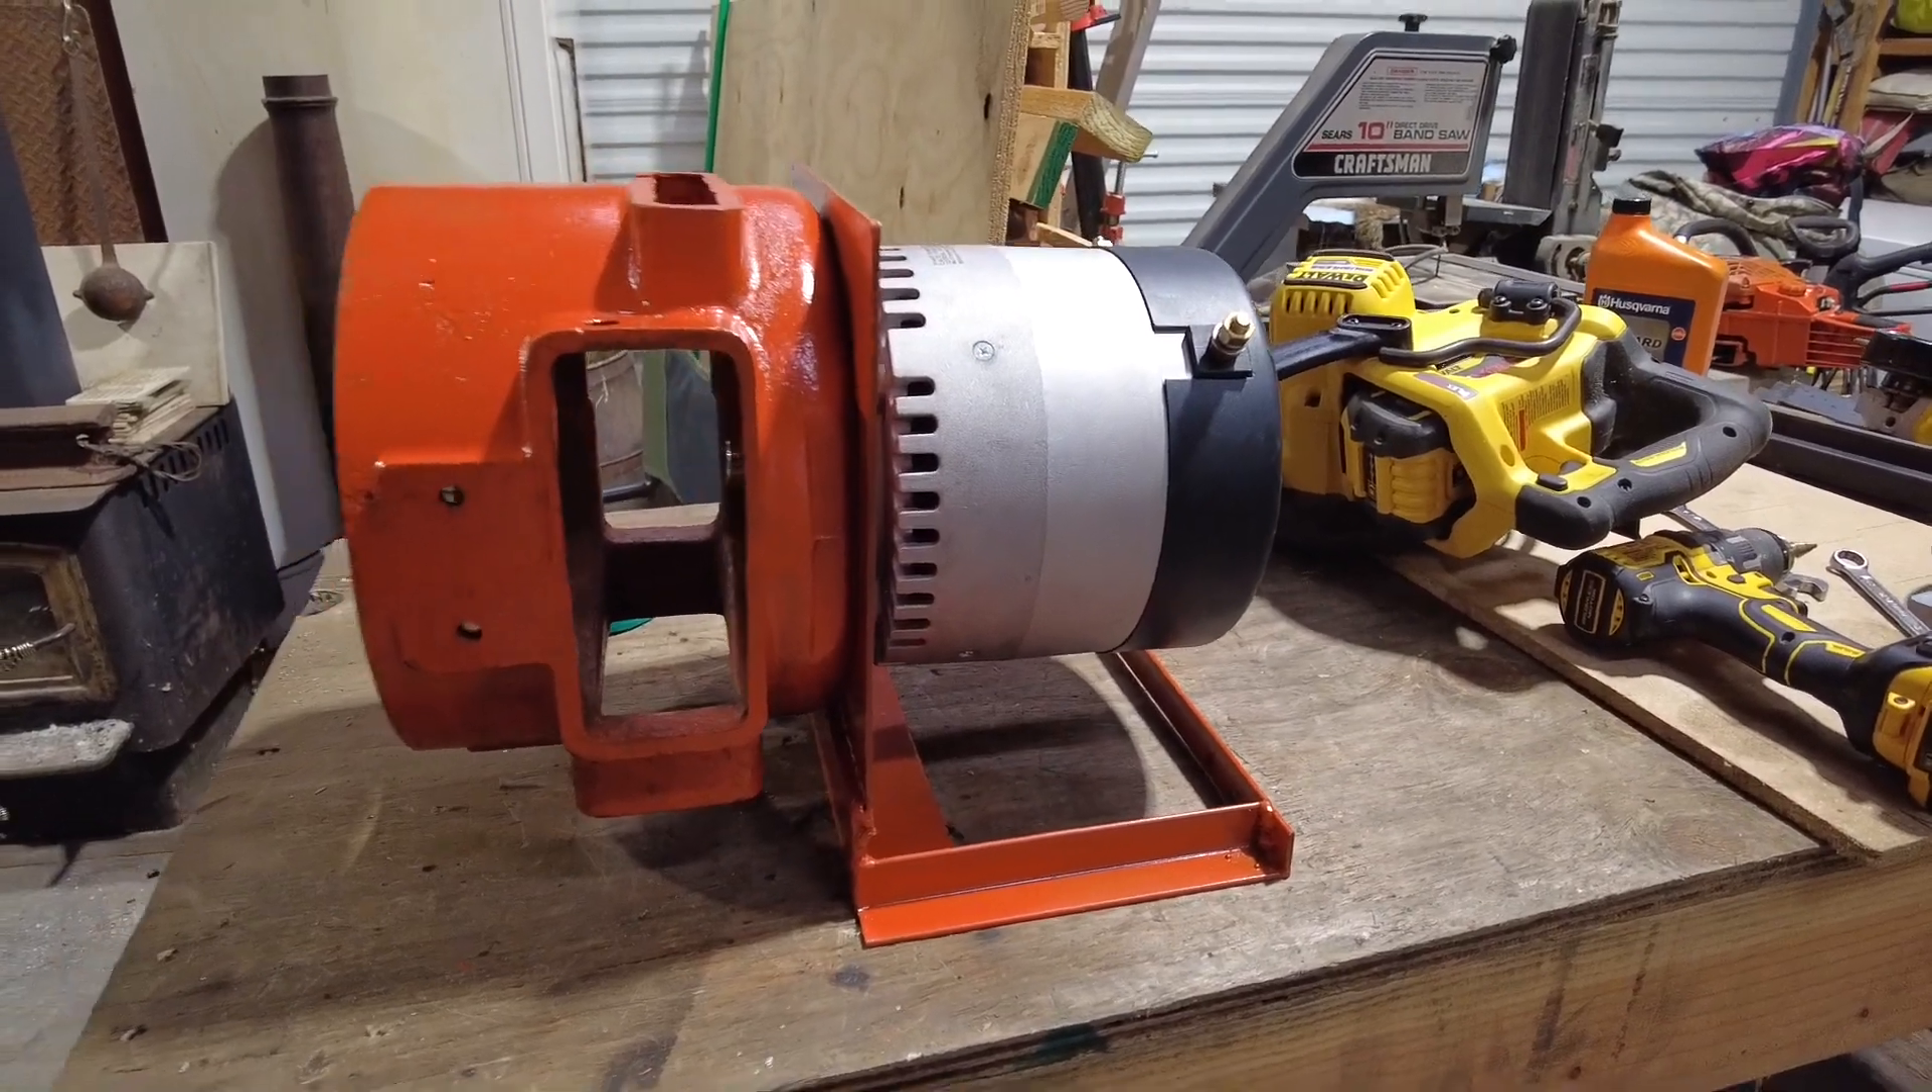My motor mount, my motor are on.